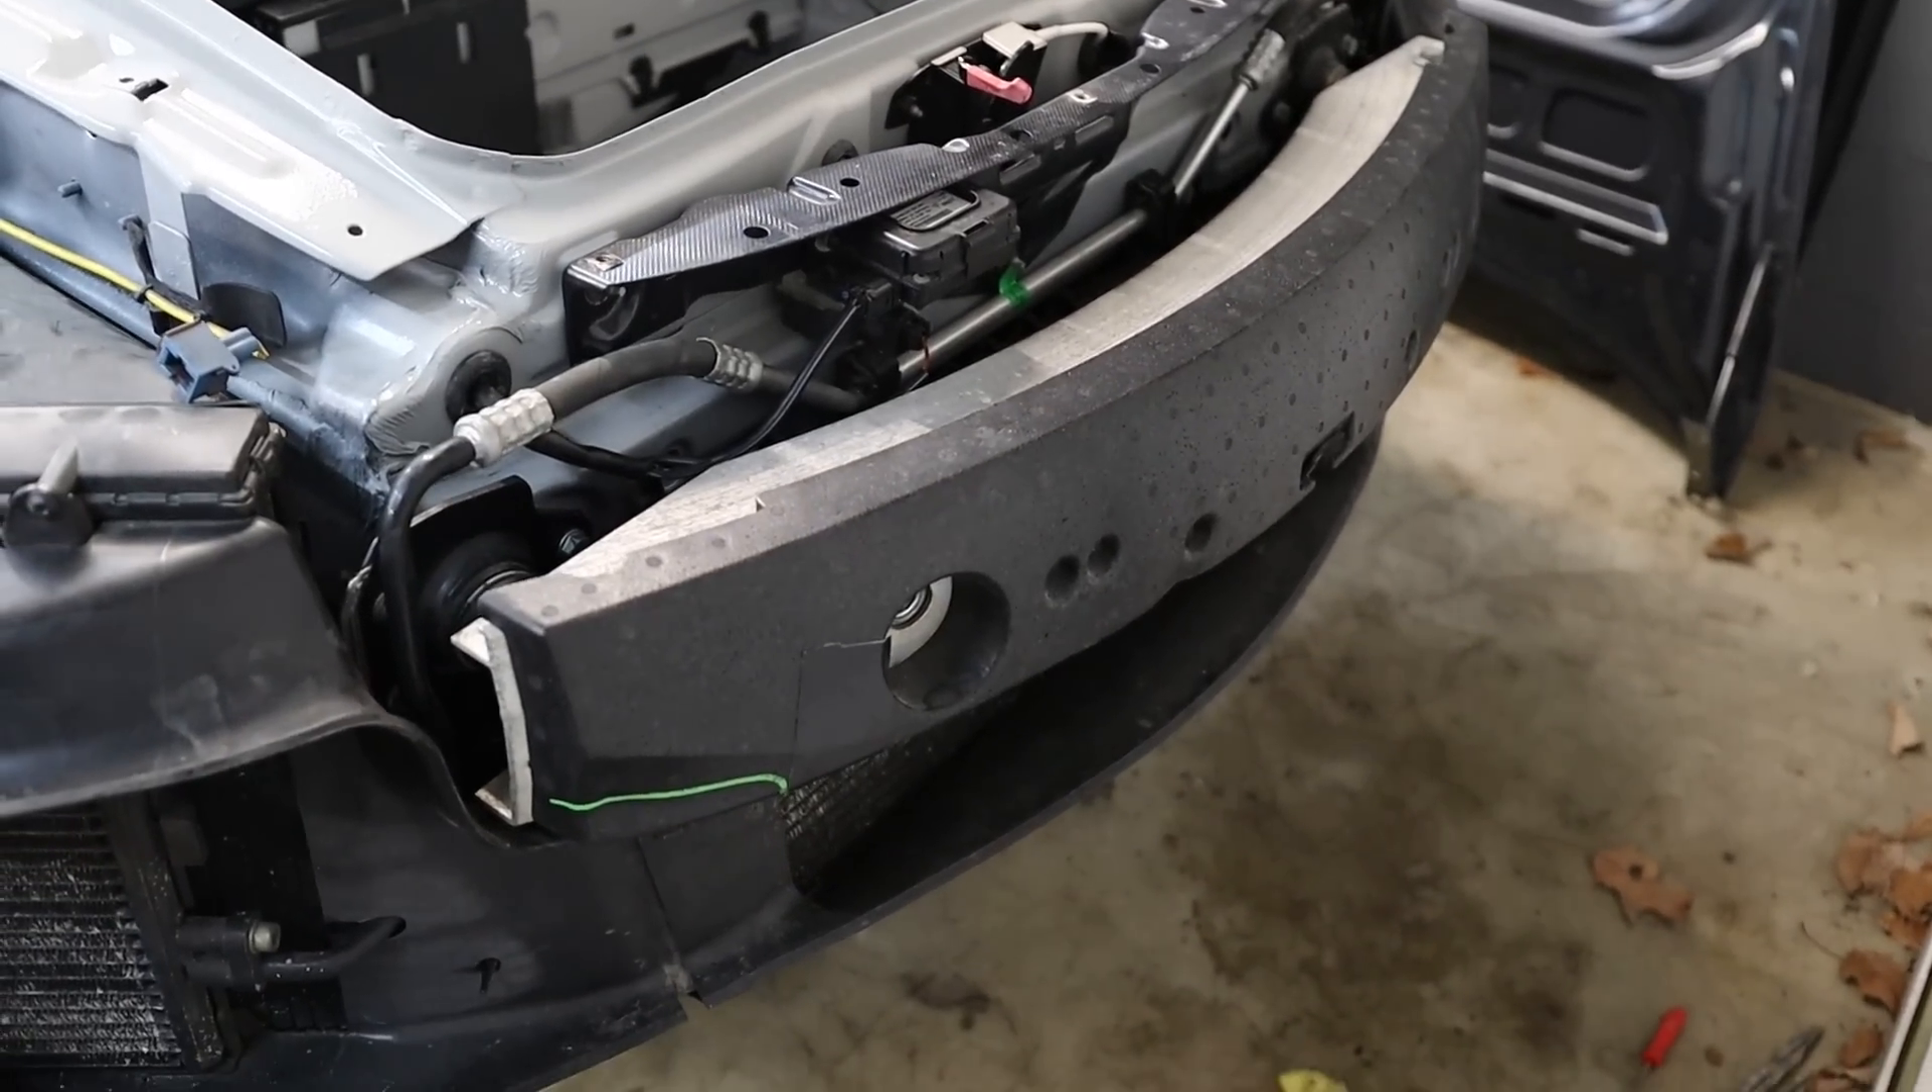With those parts installed i think i can call the front end a wrap really just needs a front bumper installed on there.